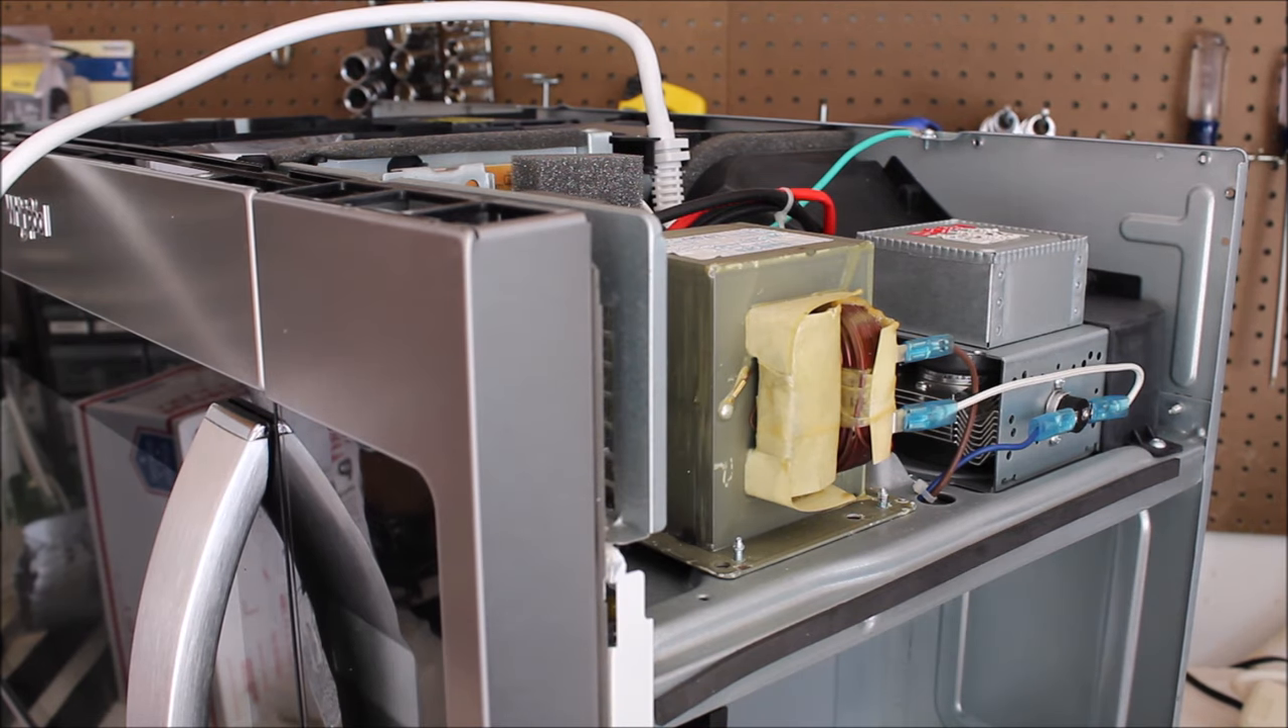So now we have the cabinet completely off.